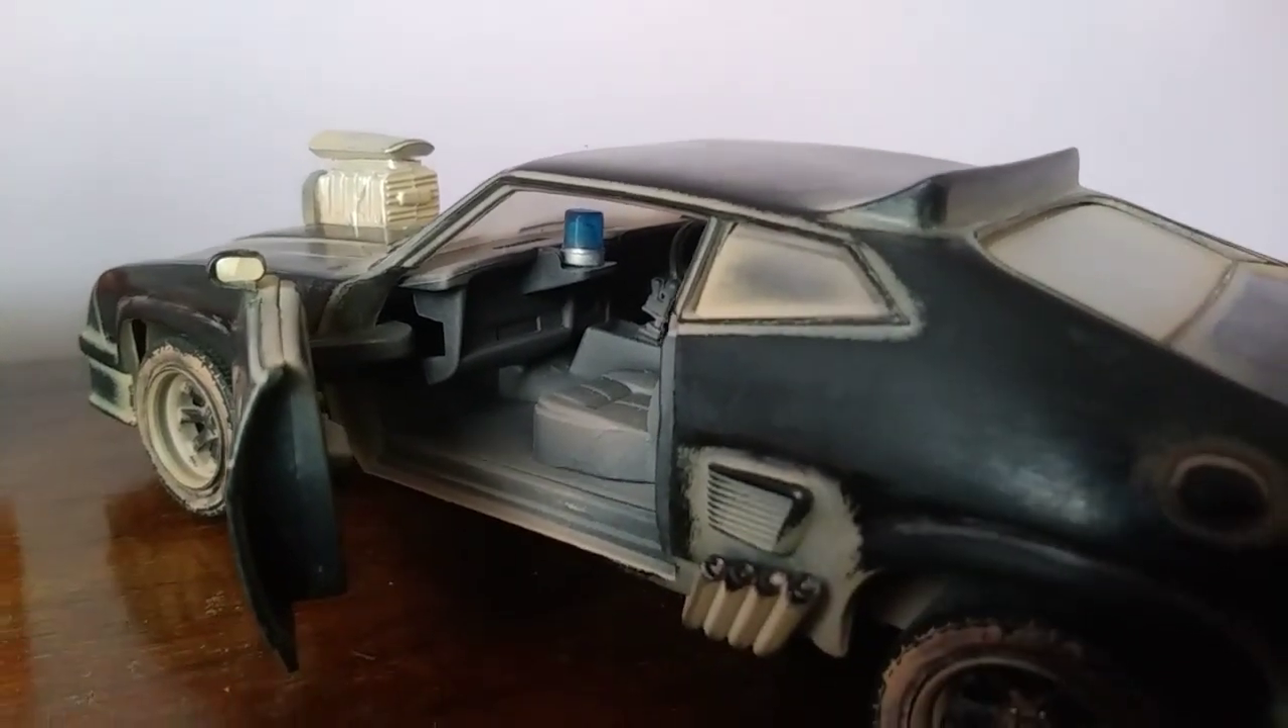The engine sticks out too high as well on the bonnet.